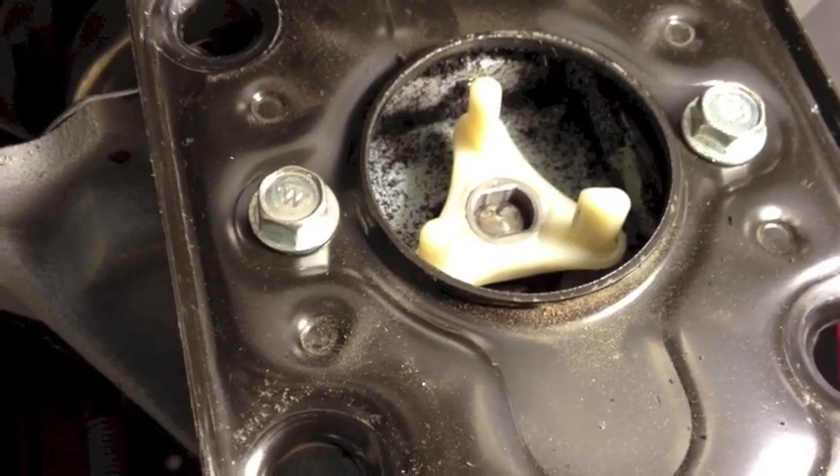So I've installed the new coupler well and what I'm about to do is just tap it down with a hammer and I'm gonna use a socket over here just to tap that down.